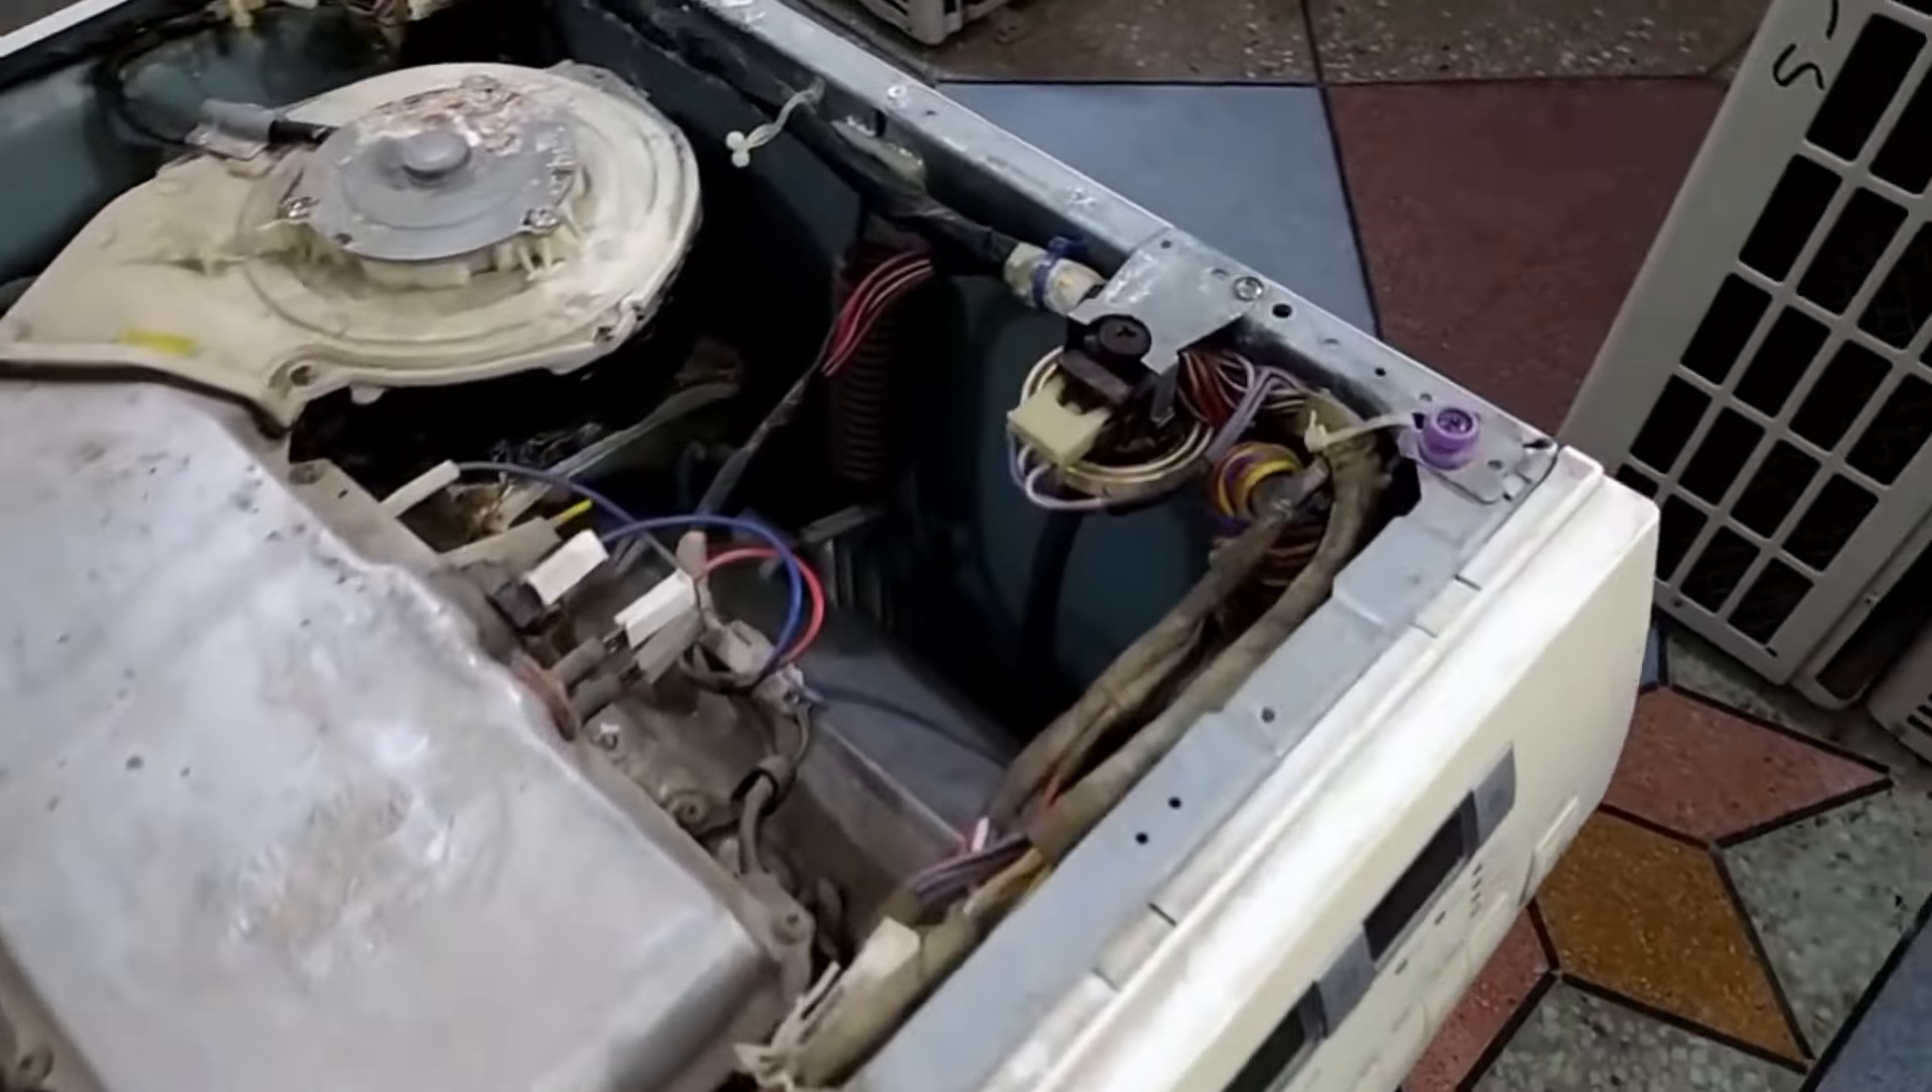To find the solution for this PE error, I will first open the top cover of the washing machine, I have removed the cover.